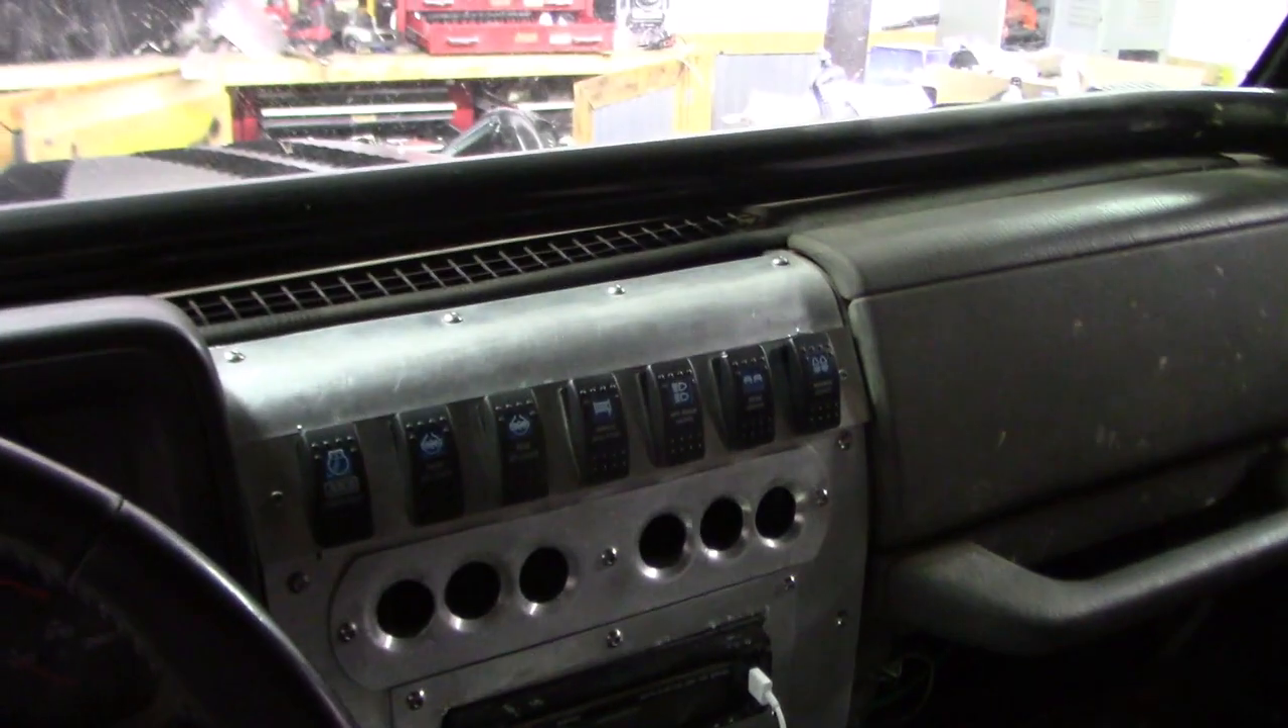I've got all the switches up there.